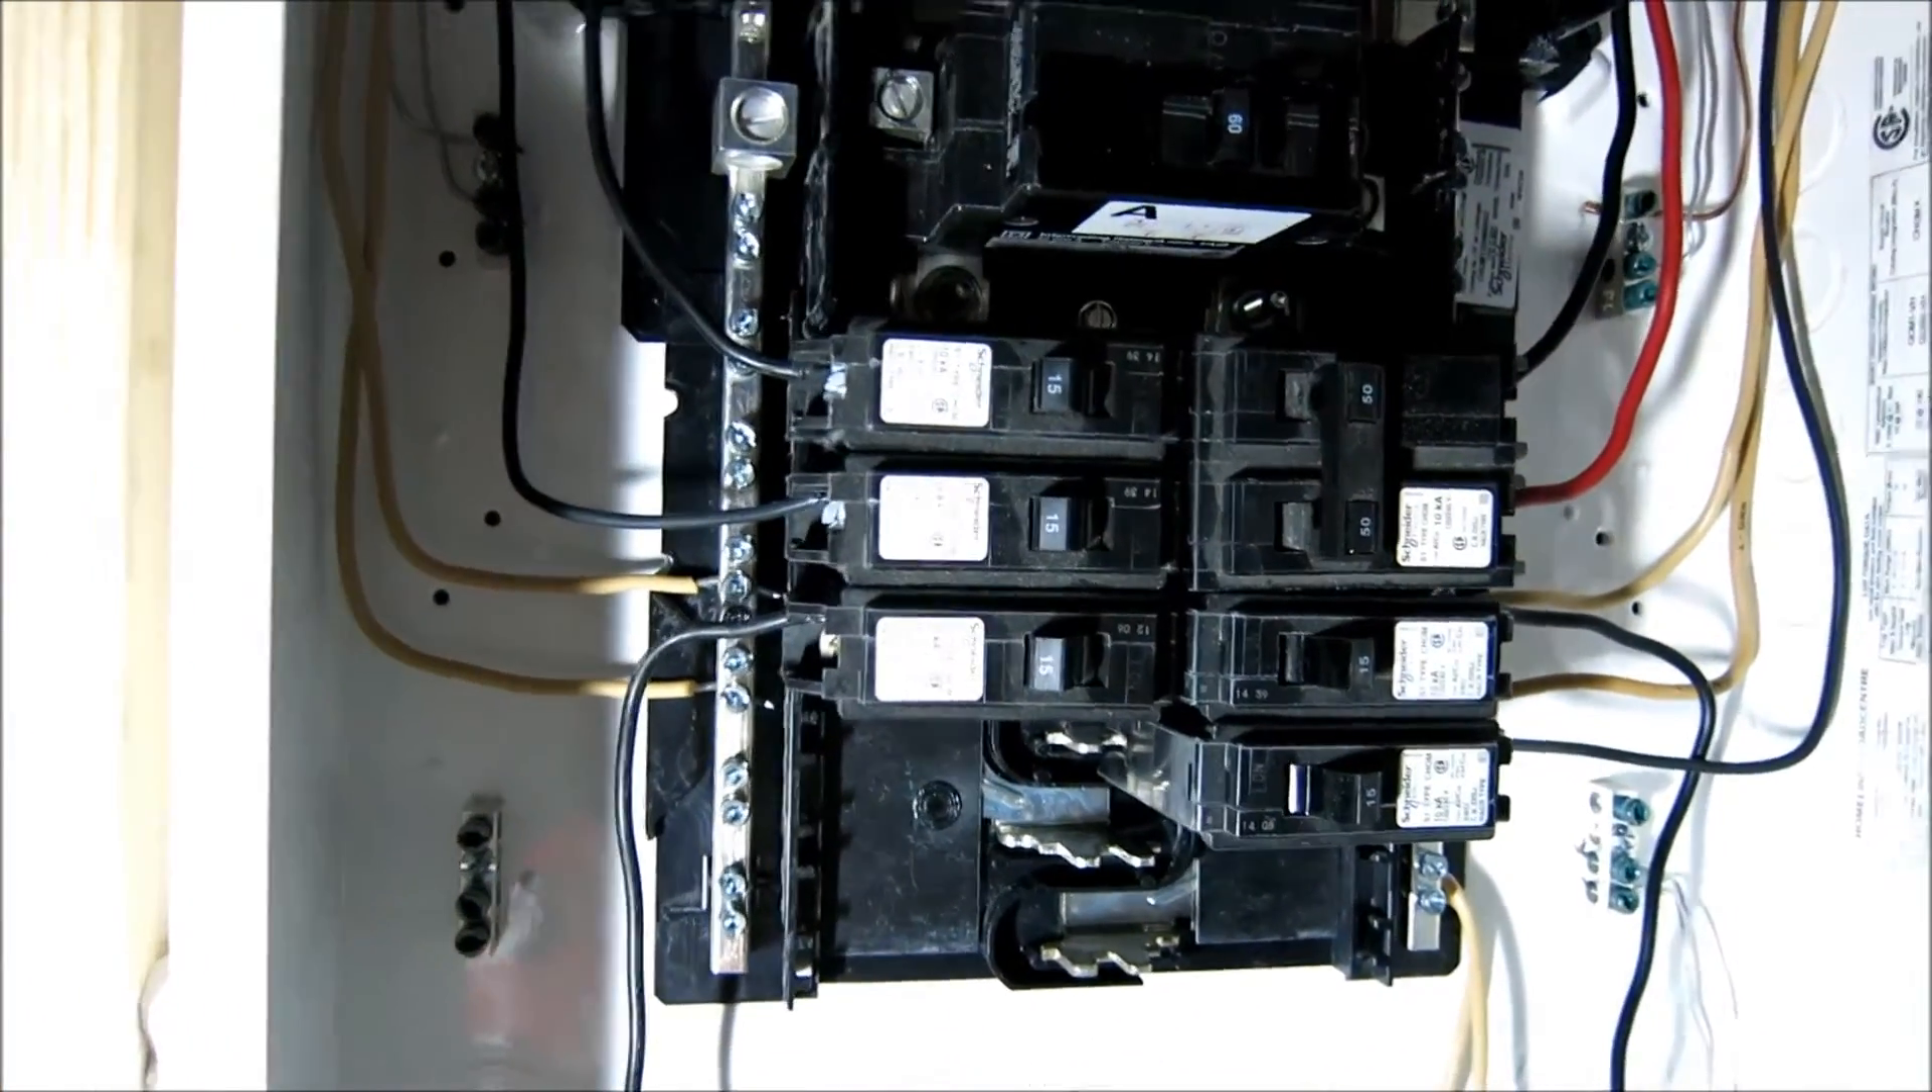If you take a look here as you can see breakers are all in.